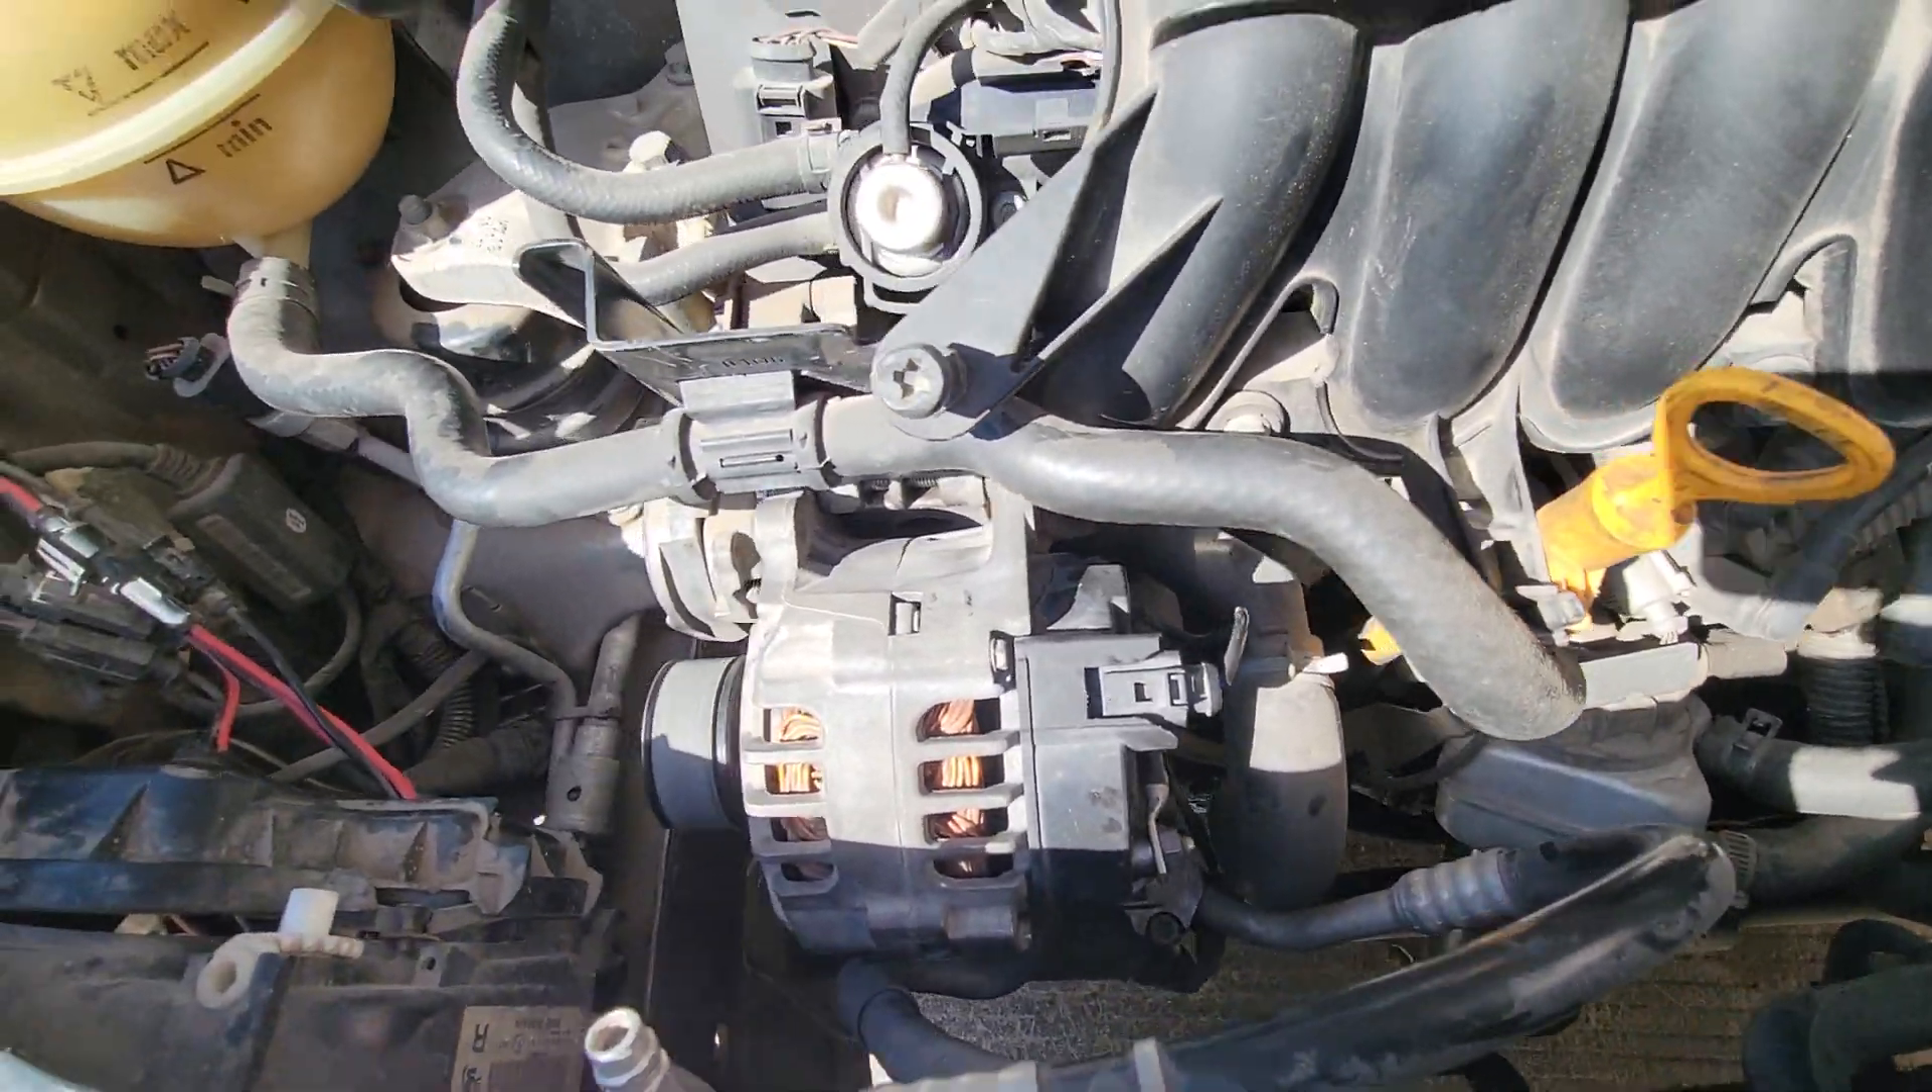Aquí tenemos ya el alternador instalado.